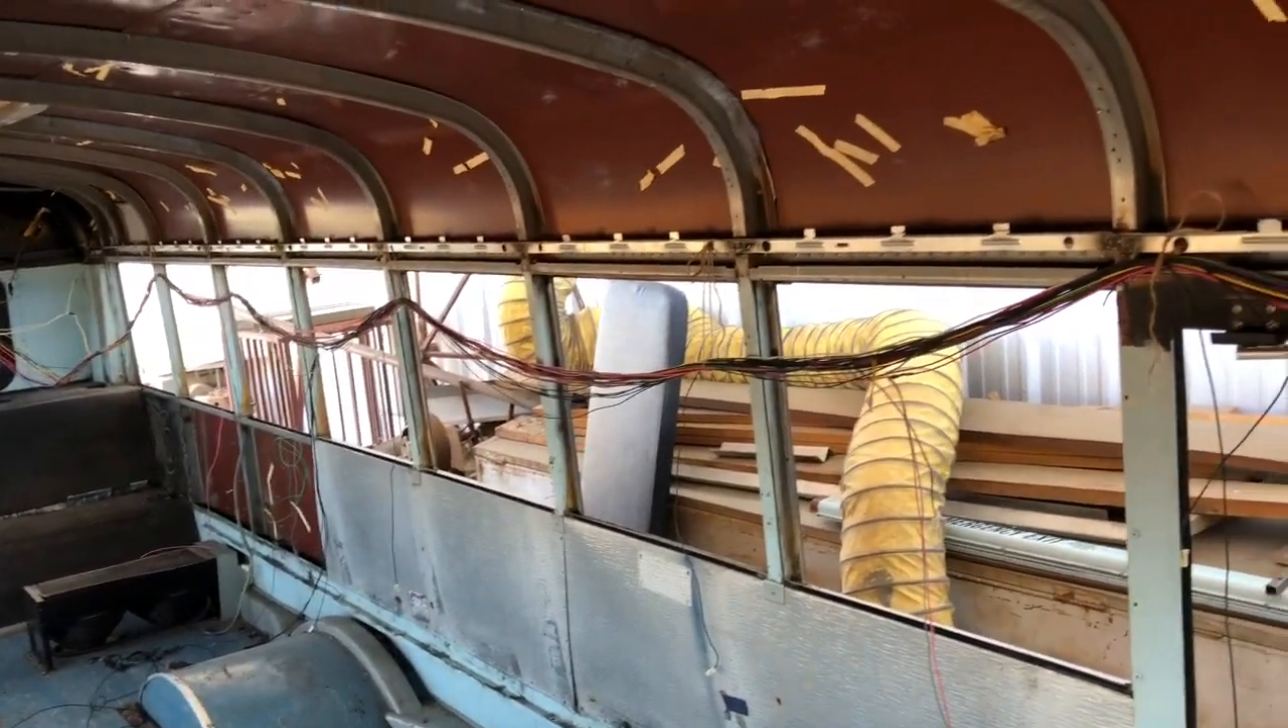Got the back the back windows out of the back half and hopefully this afternoon I'll get all these out.